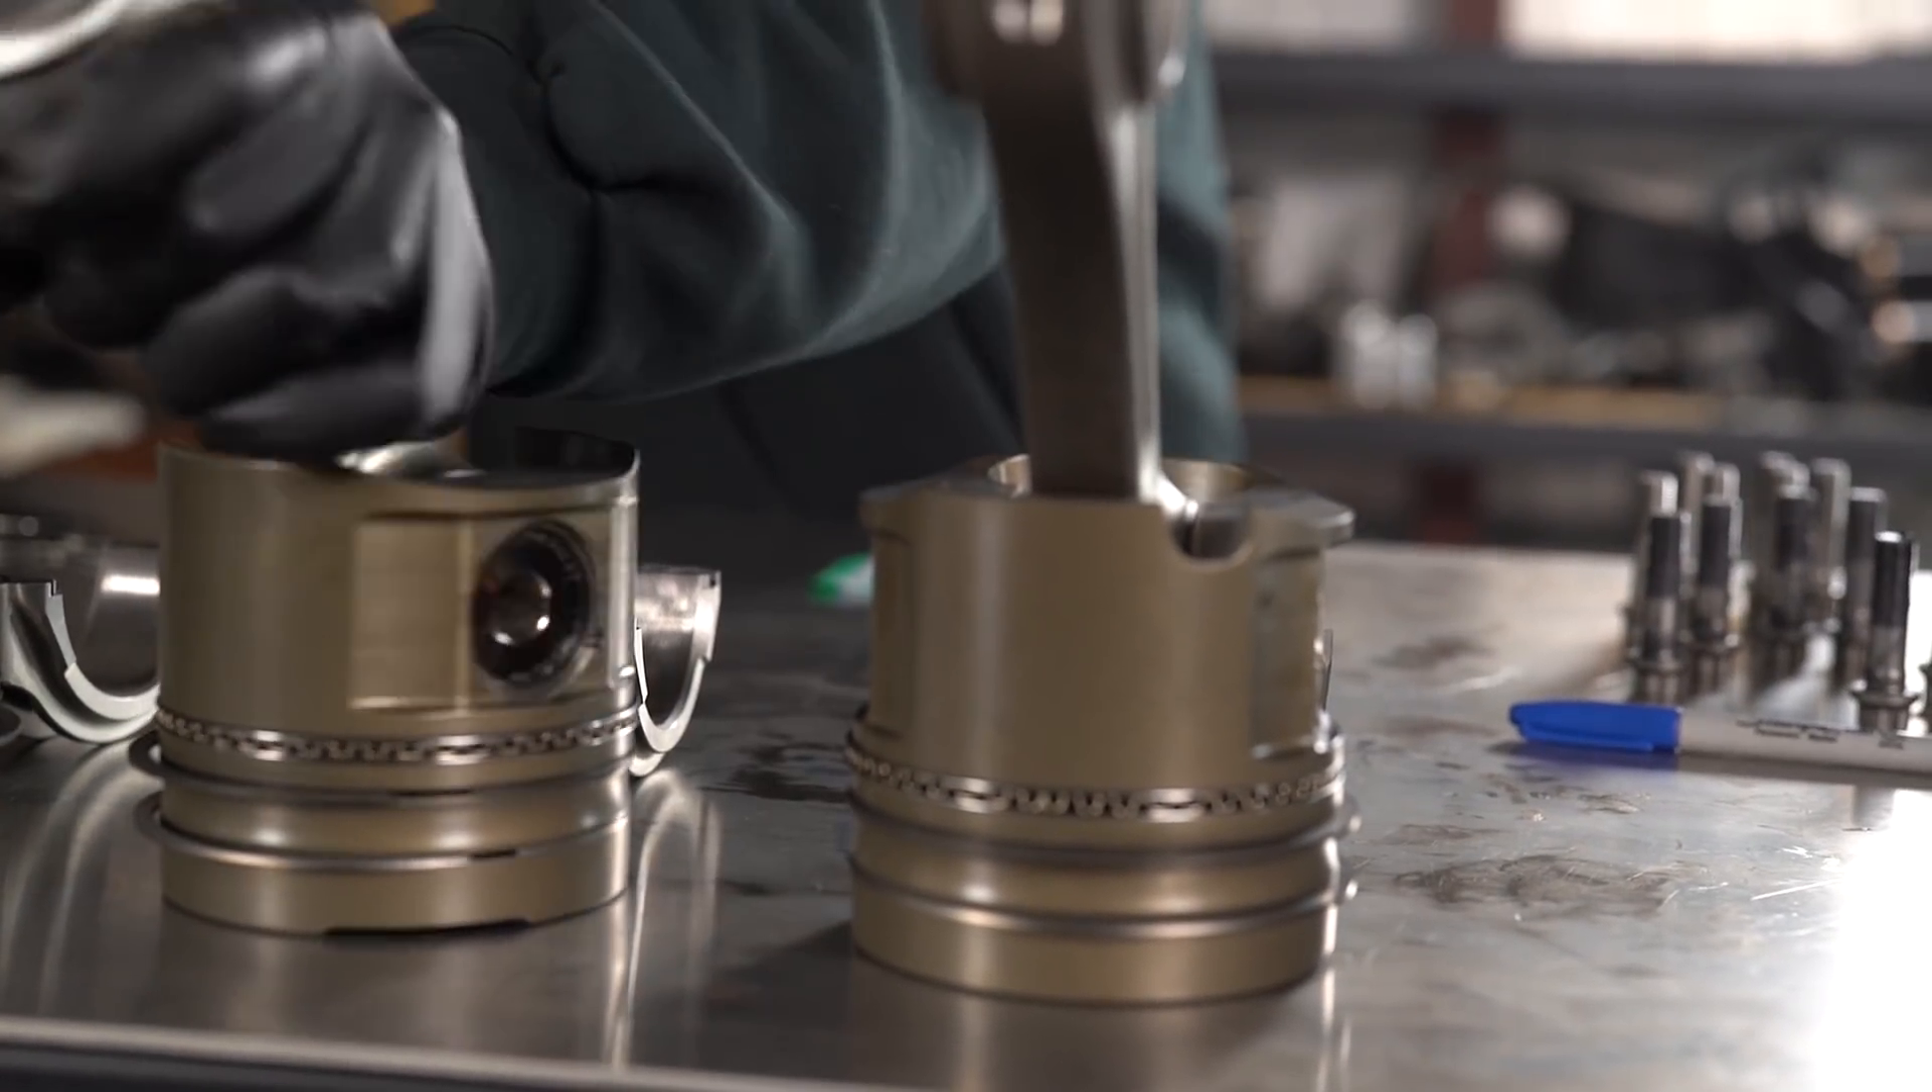Now it's time to put piston rings on the pistons. Piston rings are installed. The bearings that we're going to use in this engine build are the Clevite.